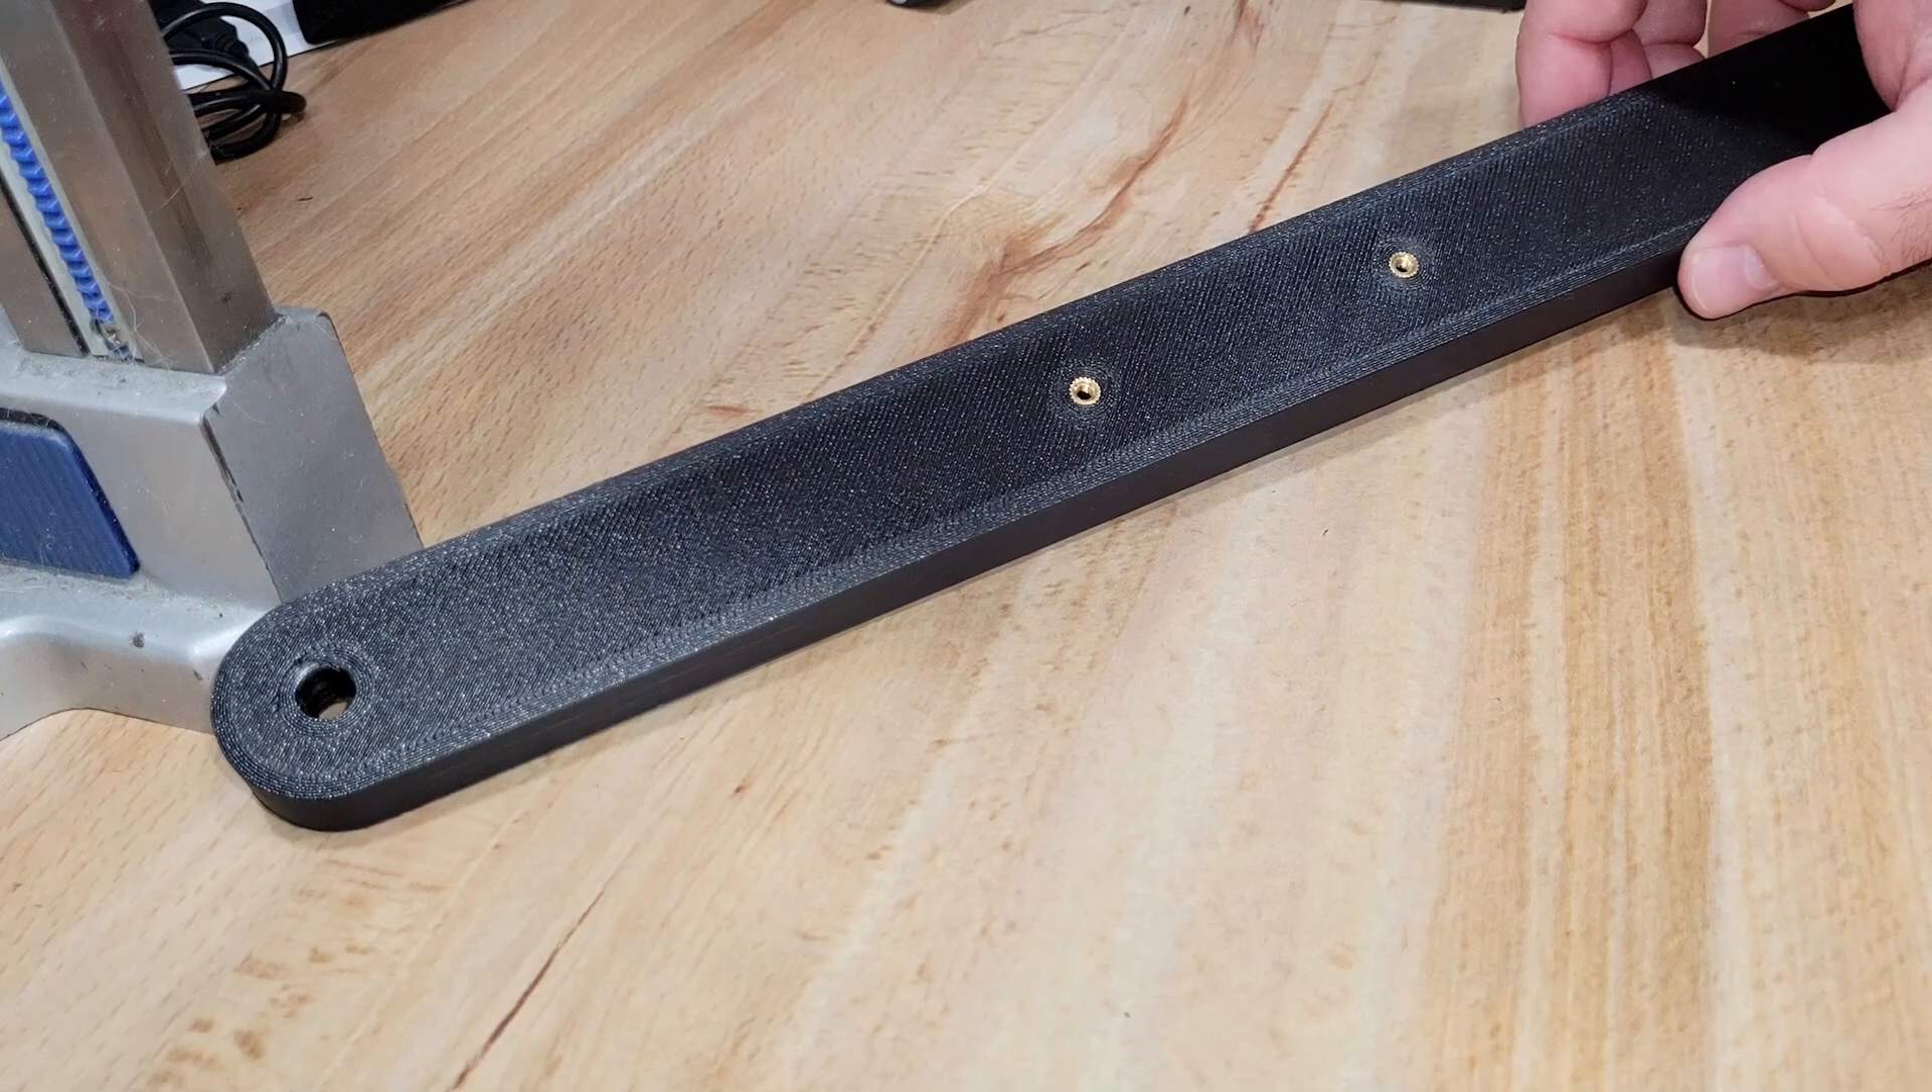And just like that, our heat set inserts are now installed.